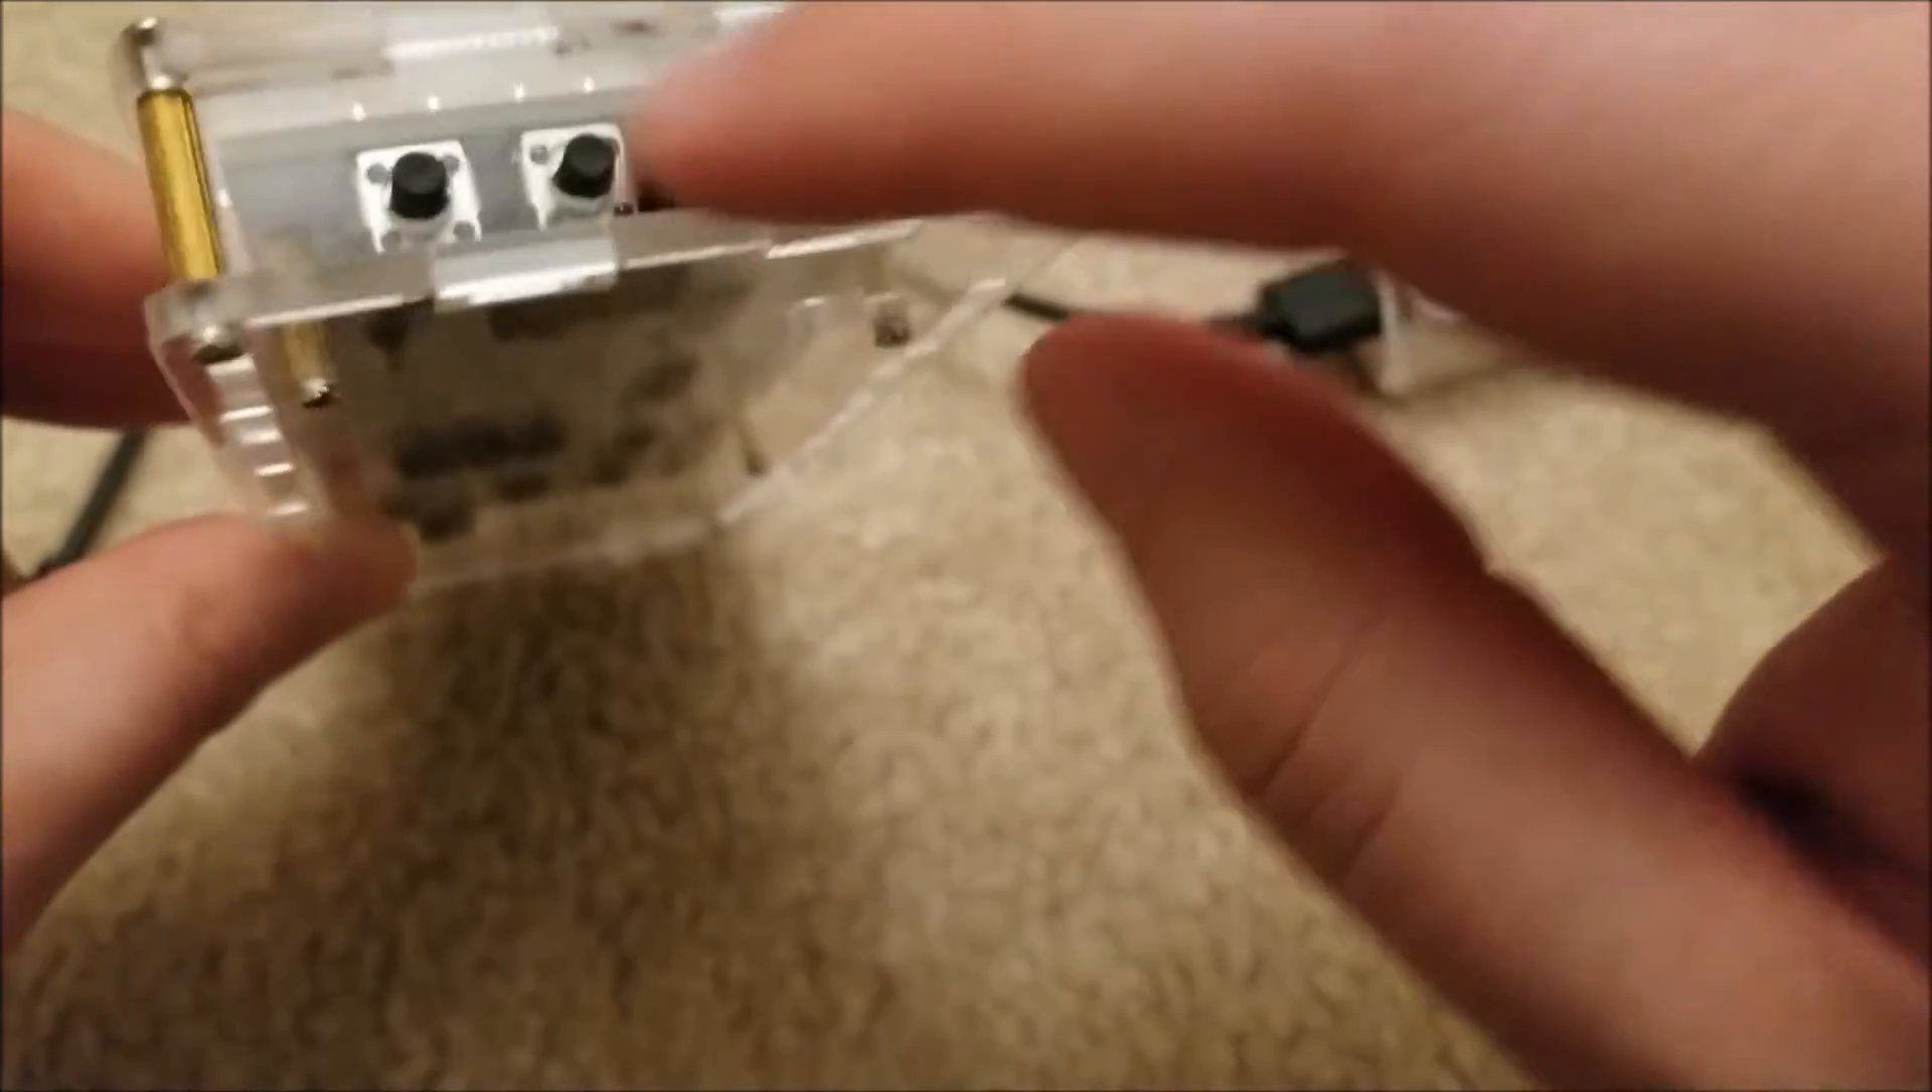And the buttons fit perfectly. There's little holes for them. They protrude through them.